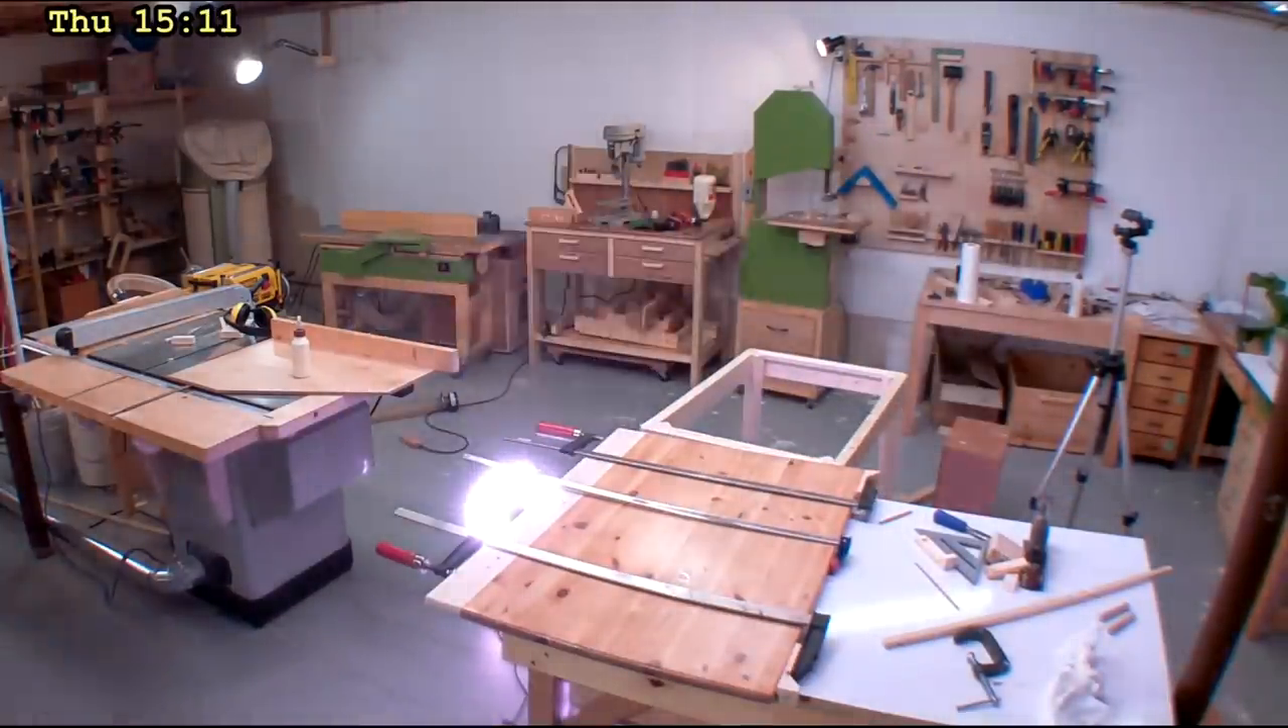And I put the tabletop on my workbench and I used three of my long clamps to glue that on there.